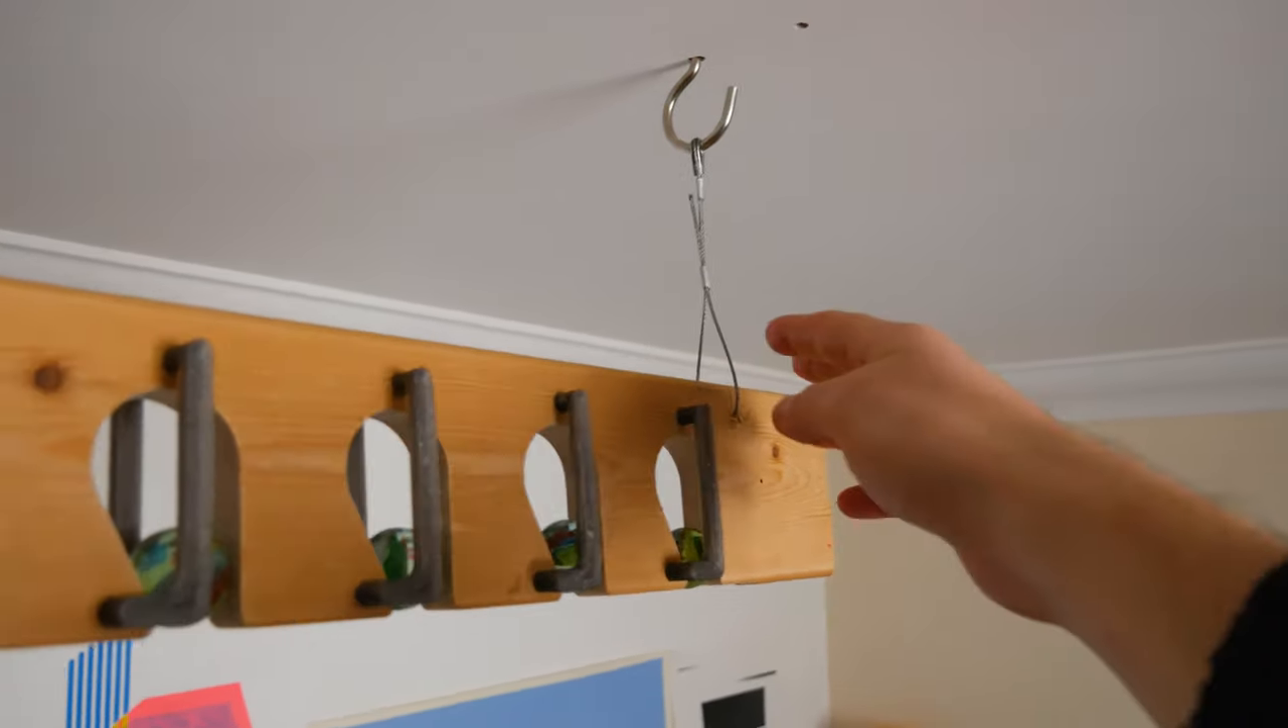And then I've just got some steel wire and it's just attaching to the hook.